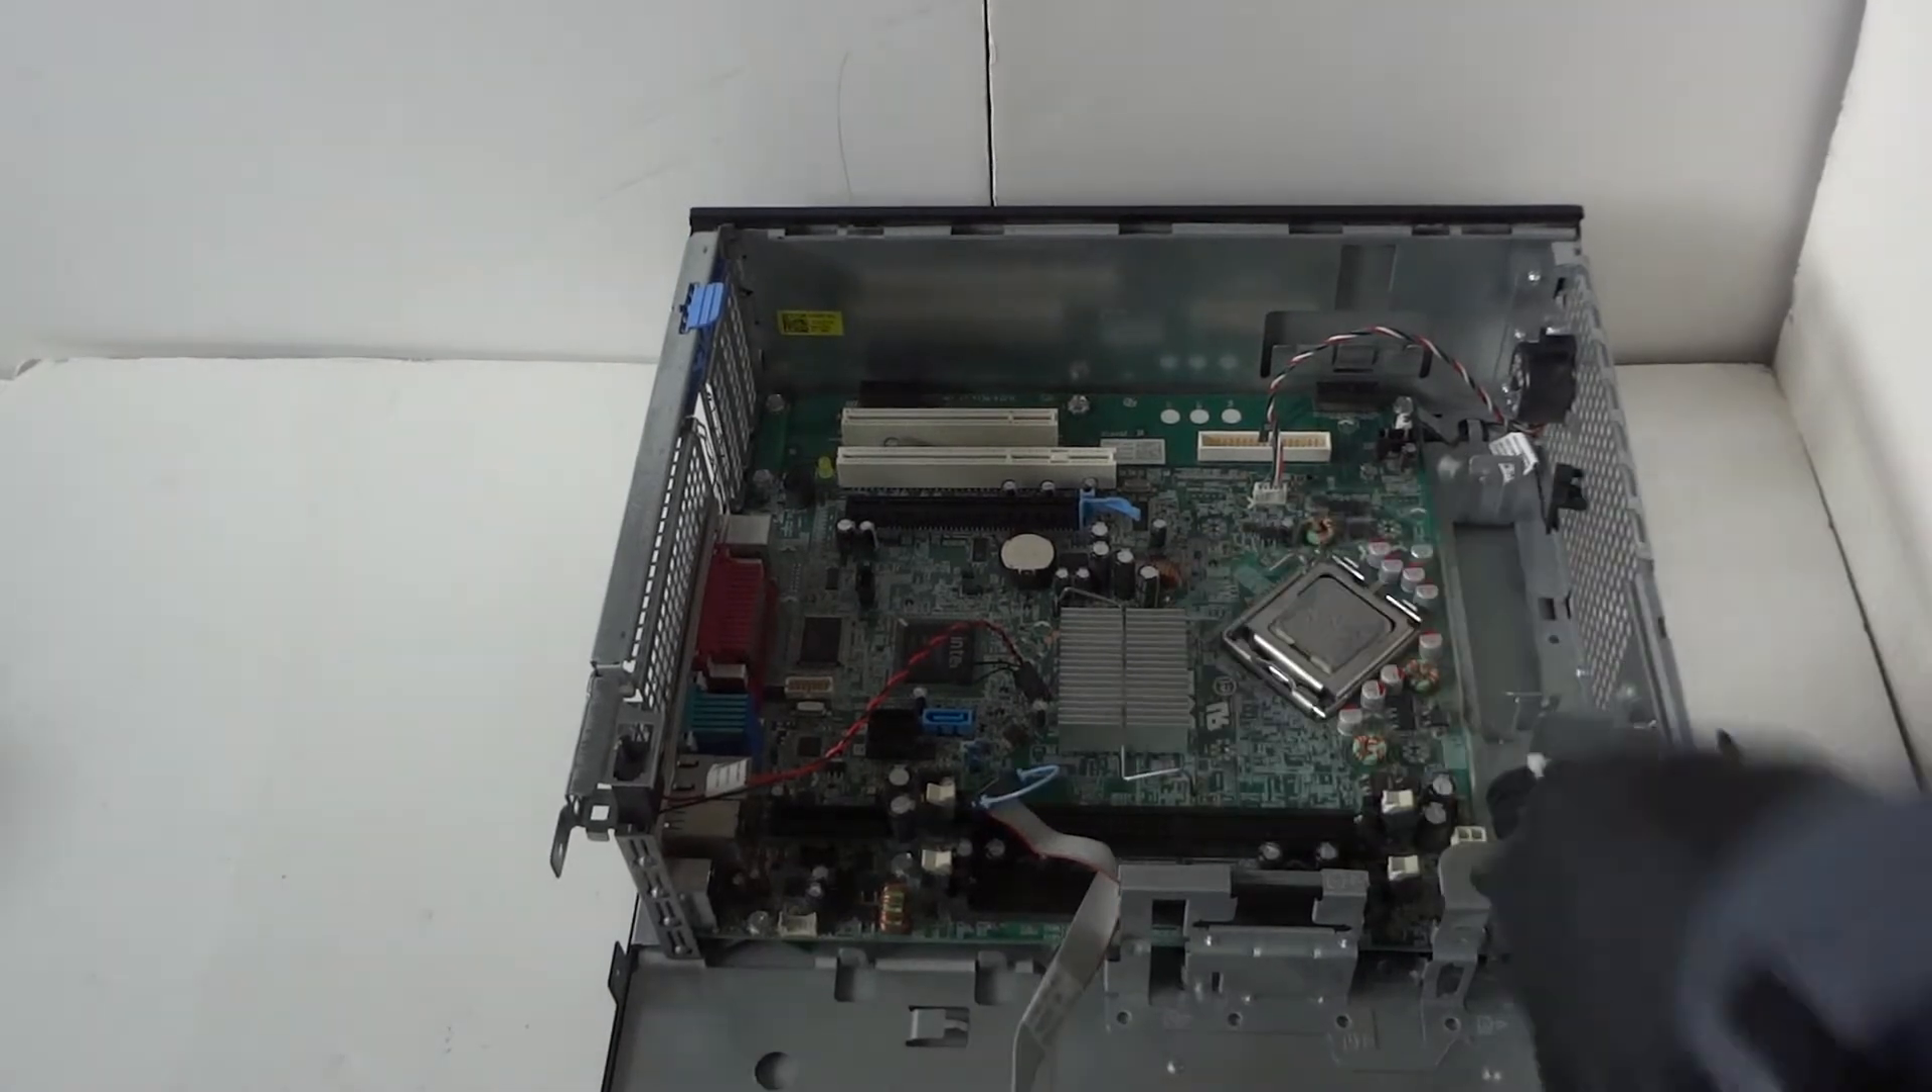So here's the heat sink for the processor removed.